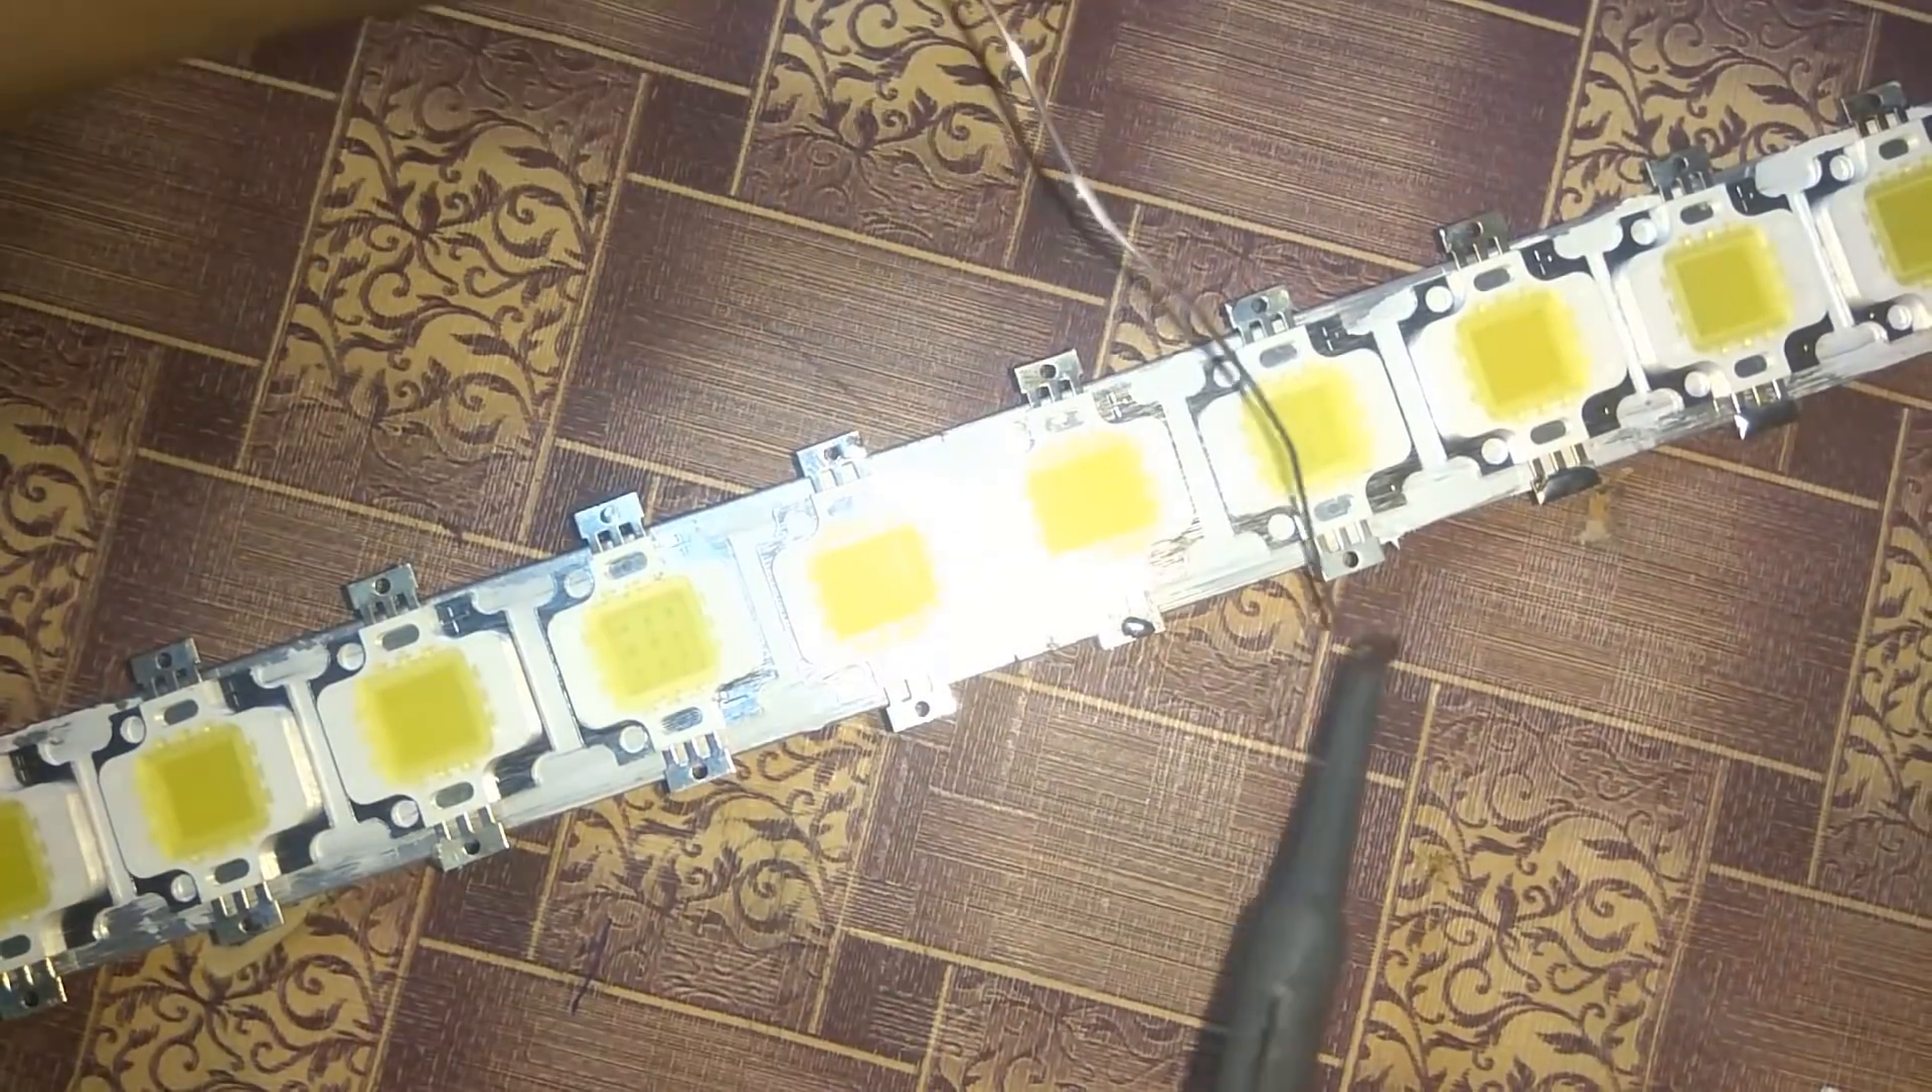The LED to the heat sink is completed.